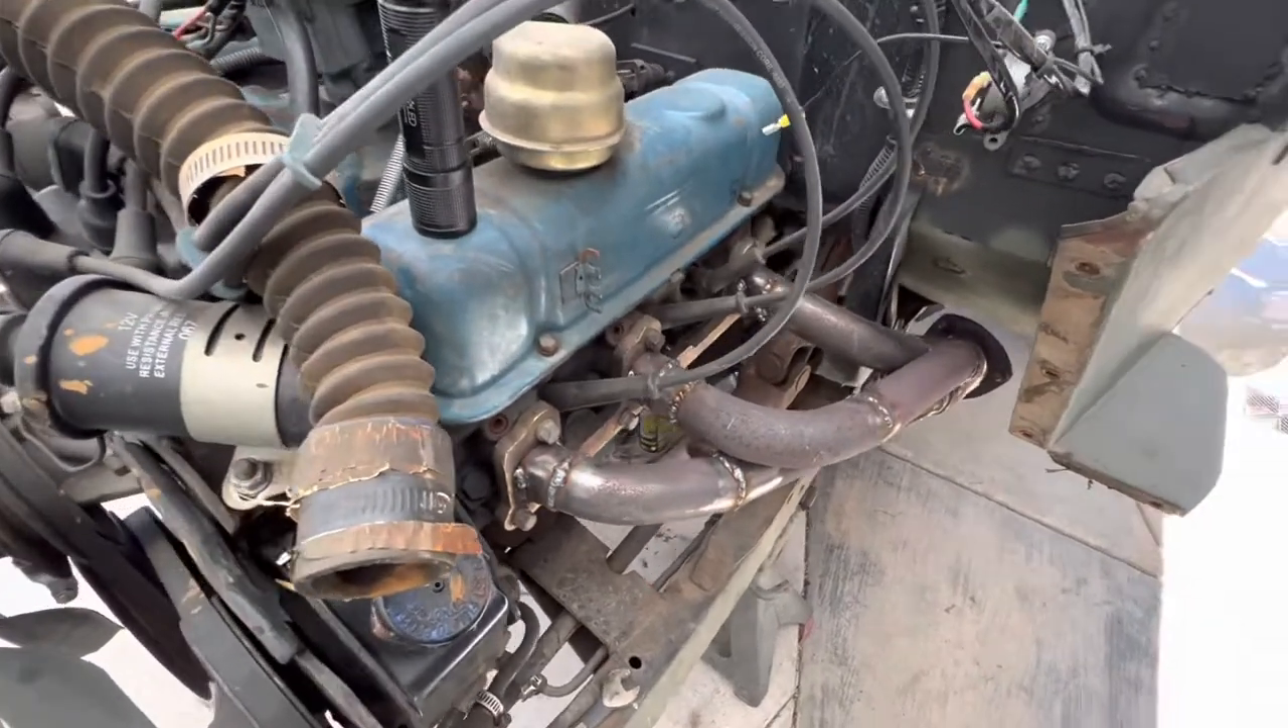Just welded up my headers, rerouted them, shortened them, came out alright.